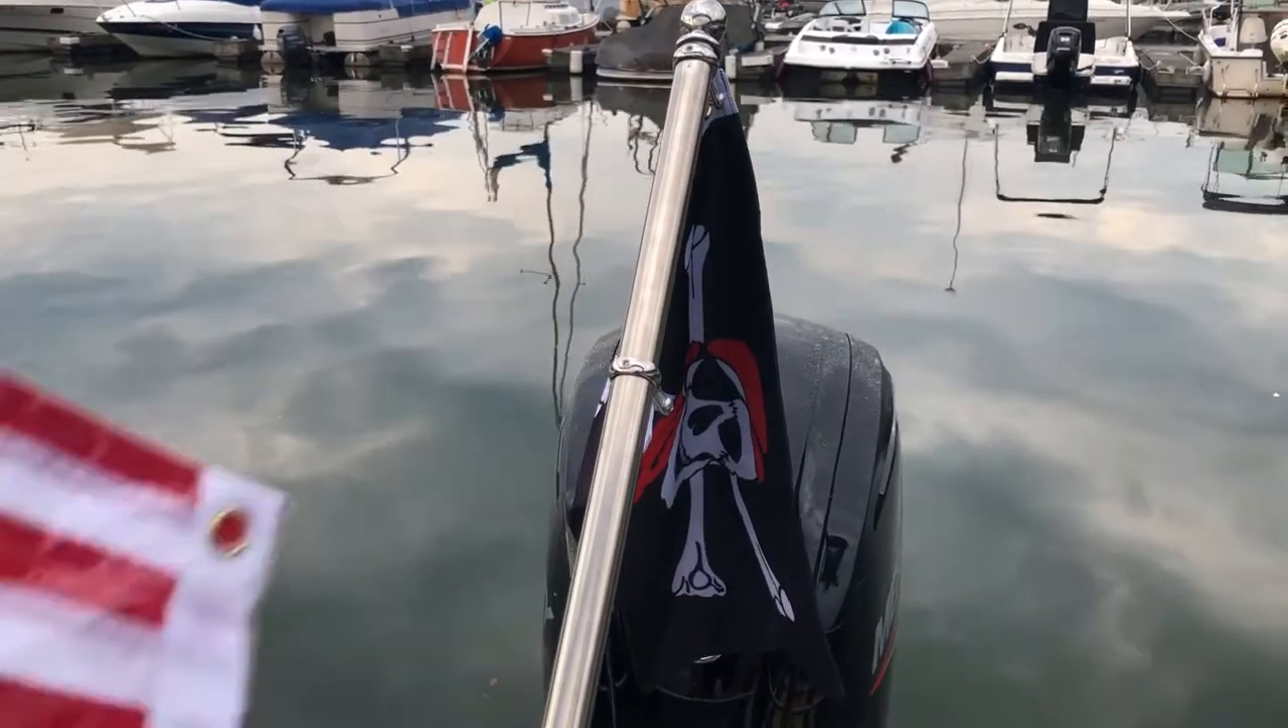Here's the flag all installed.